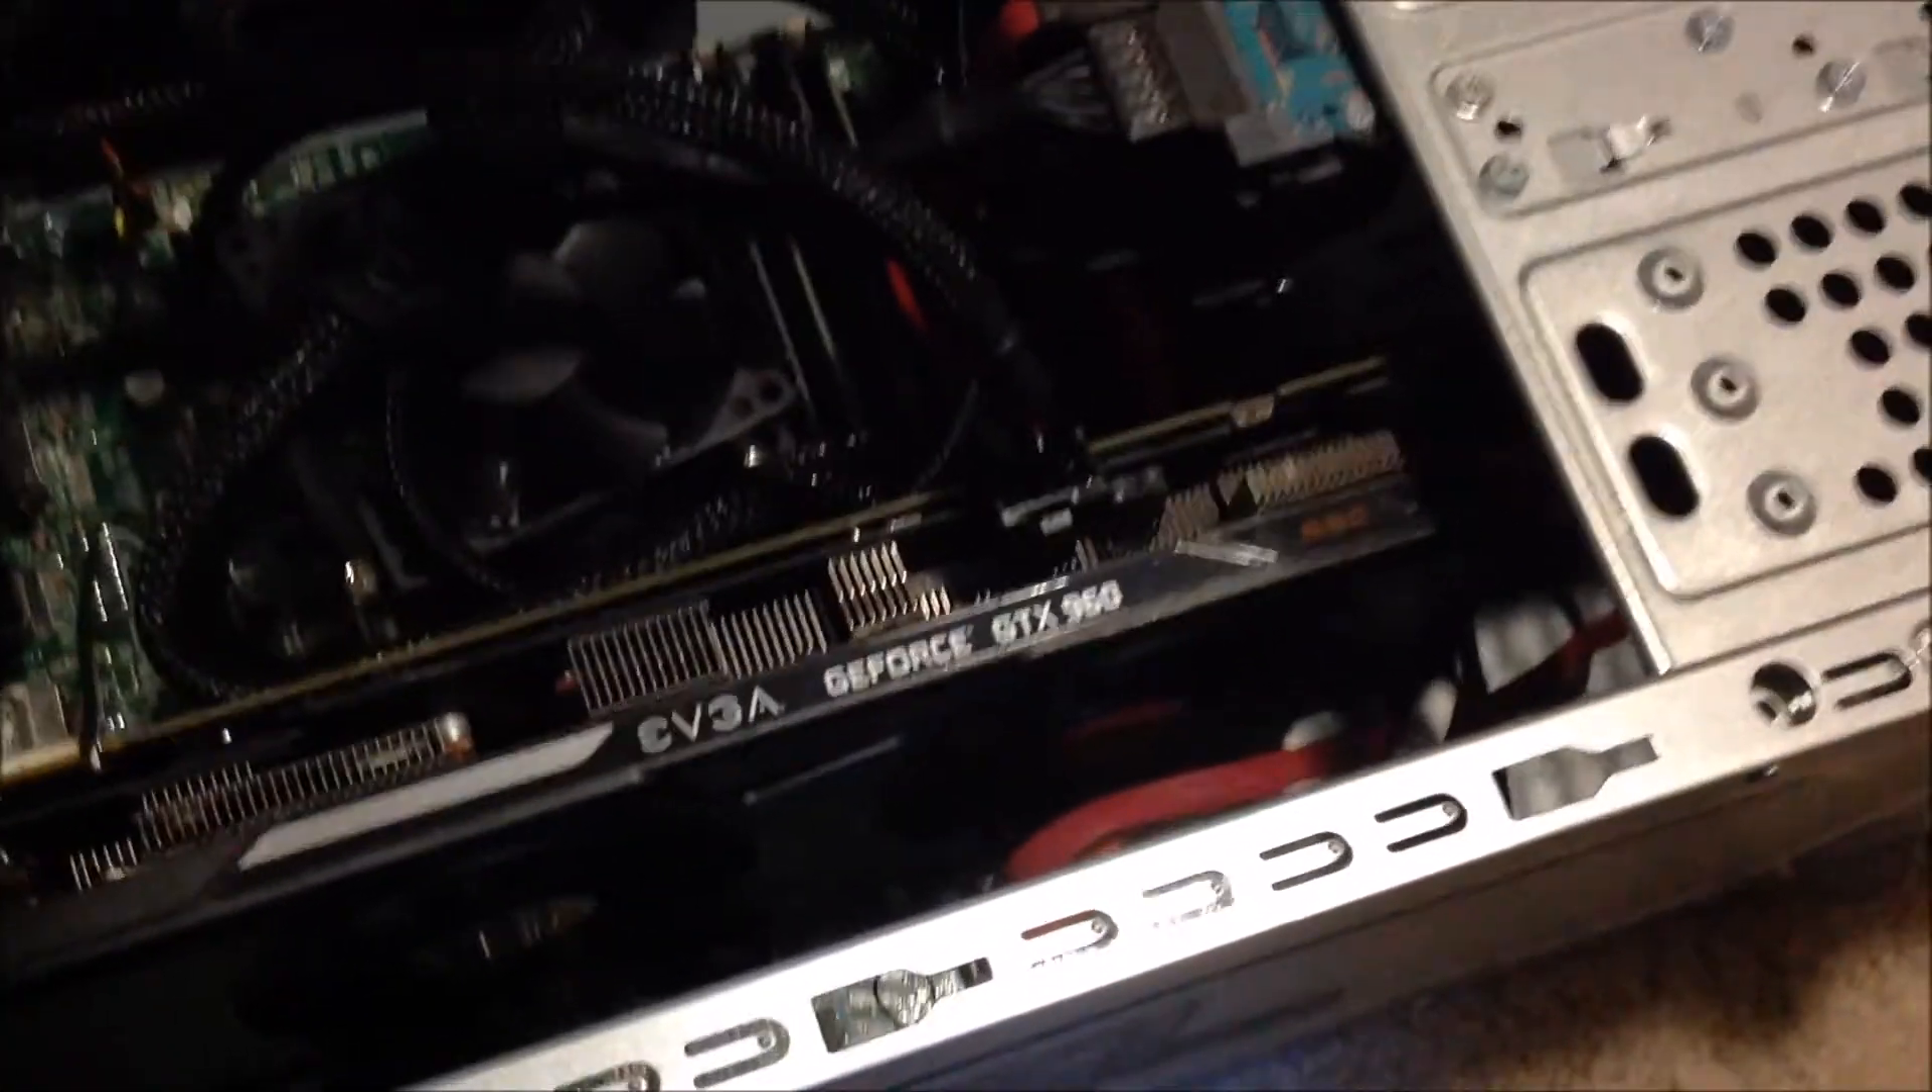So I've got the video card installed.